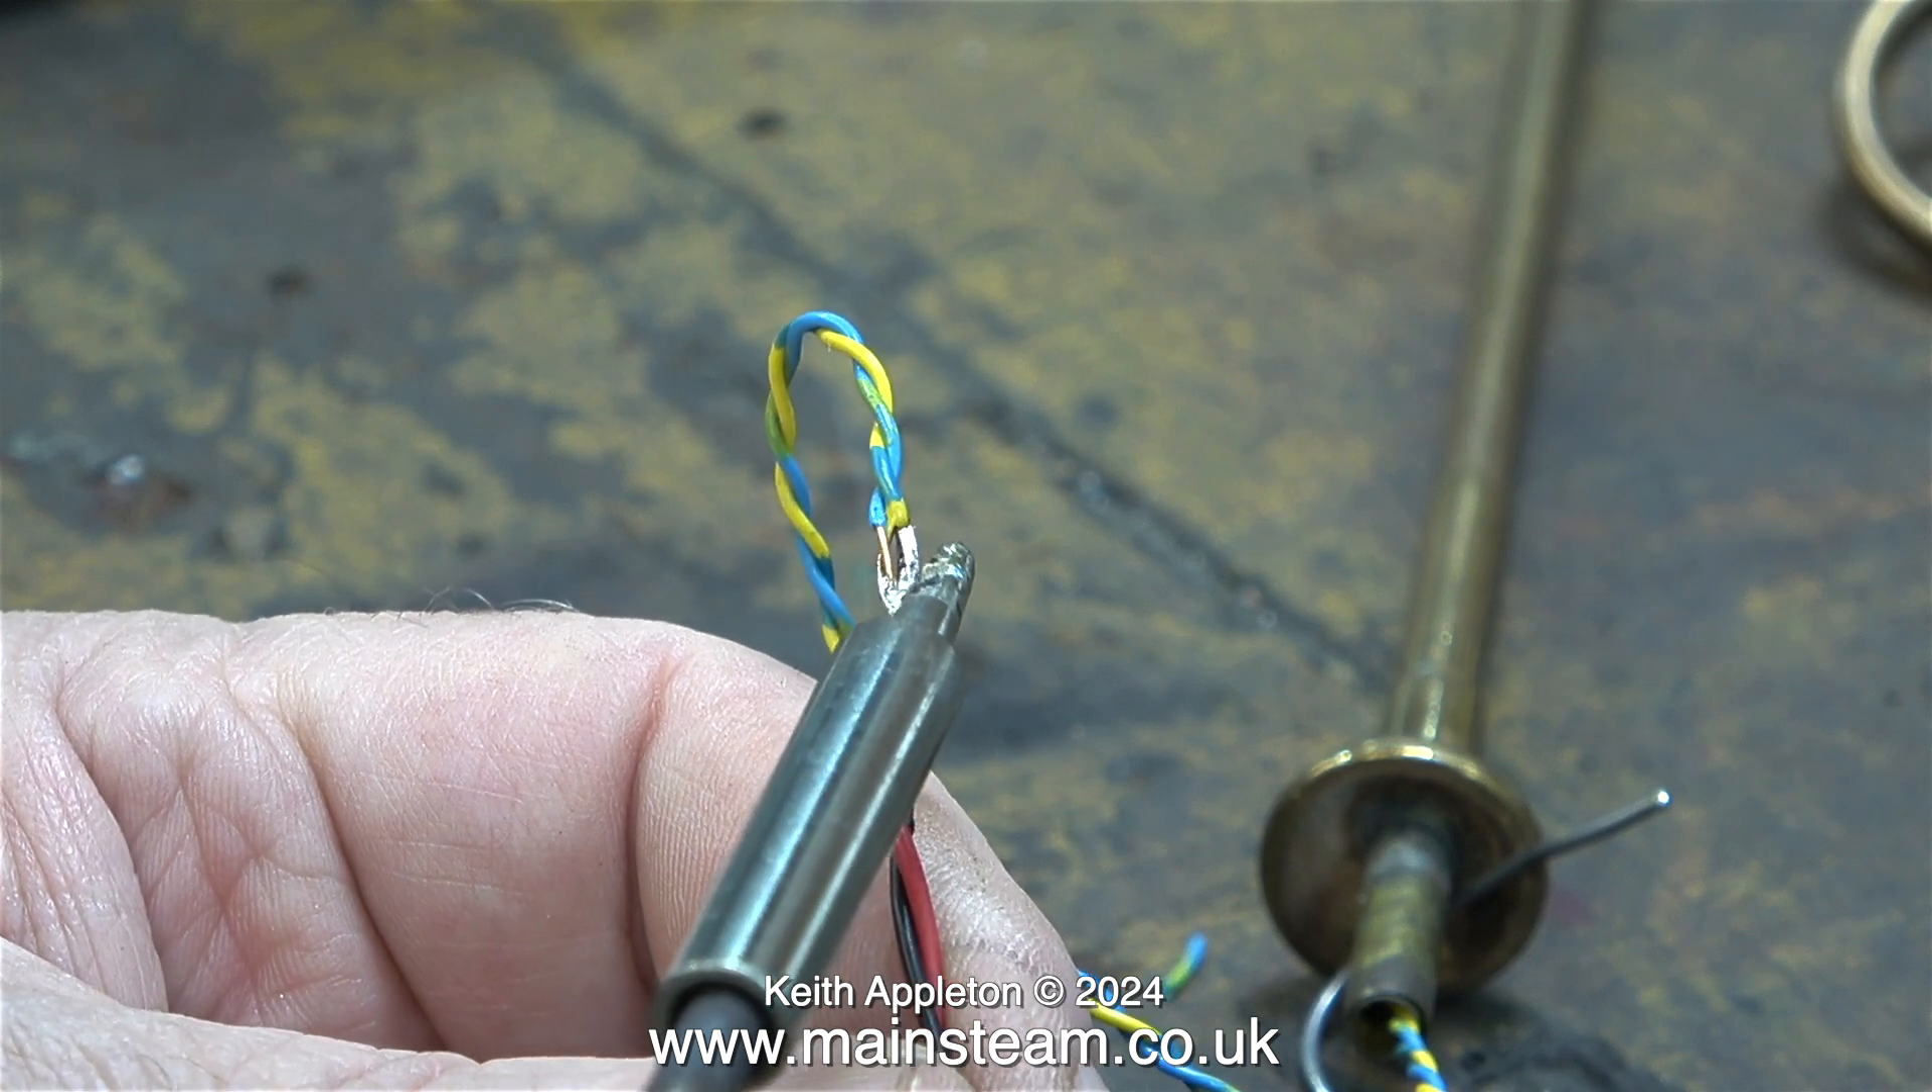I cut, stripped and twisted the two wires together because what I'm going to do is use the existing wiring to pull through the new wiring.